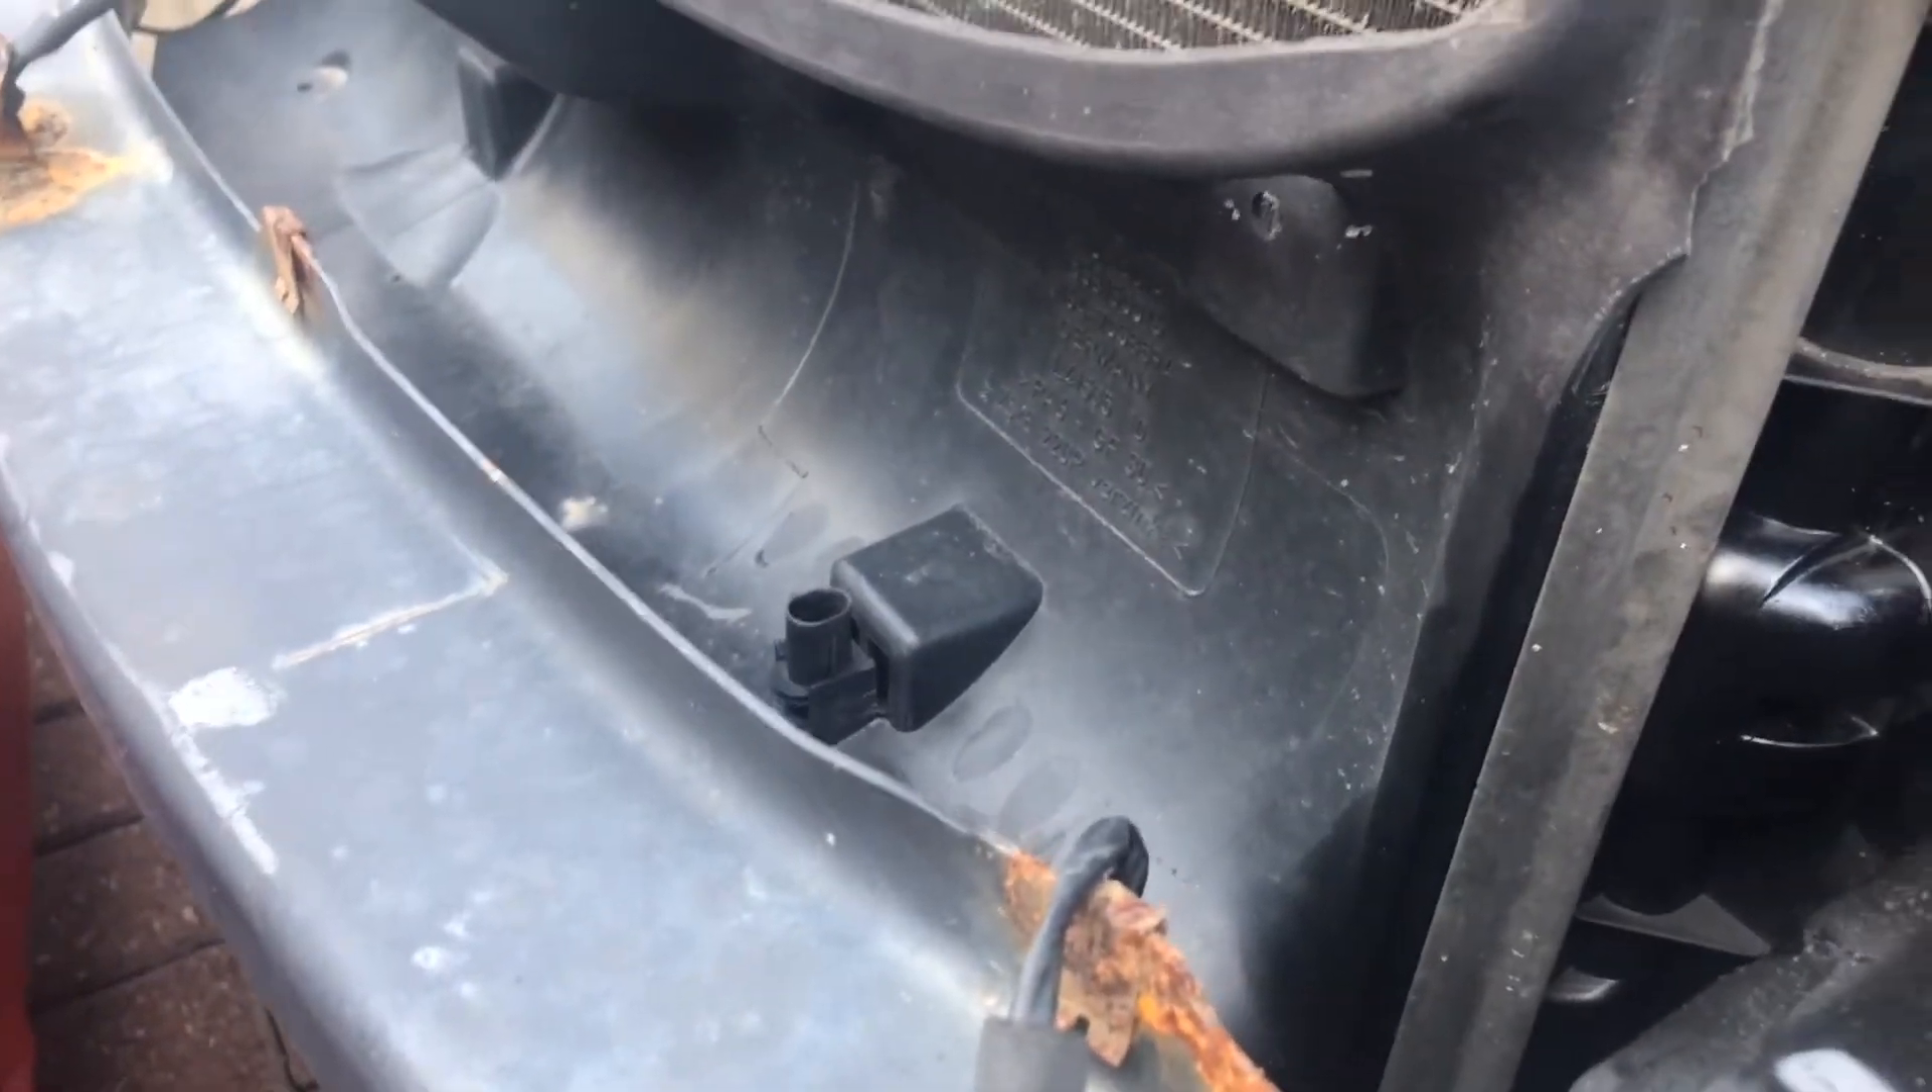So that is the temperature sensor which is obviously not plugged in.